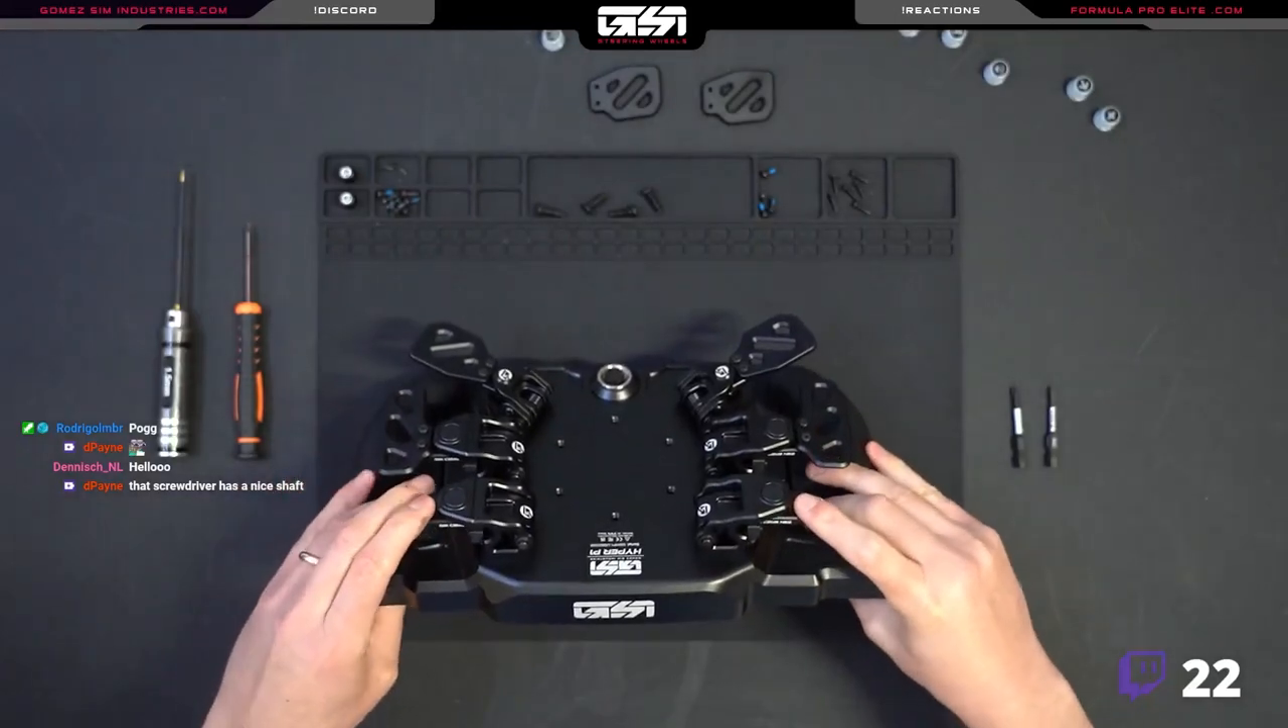Now we have the two top paddles installed.